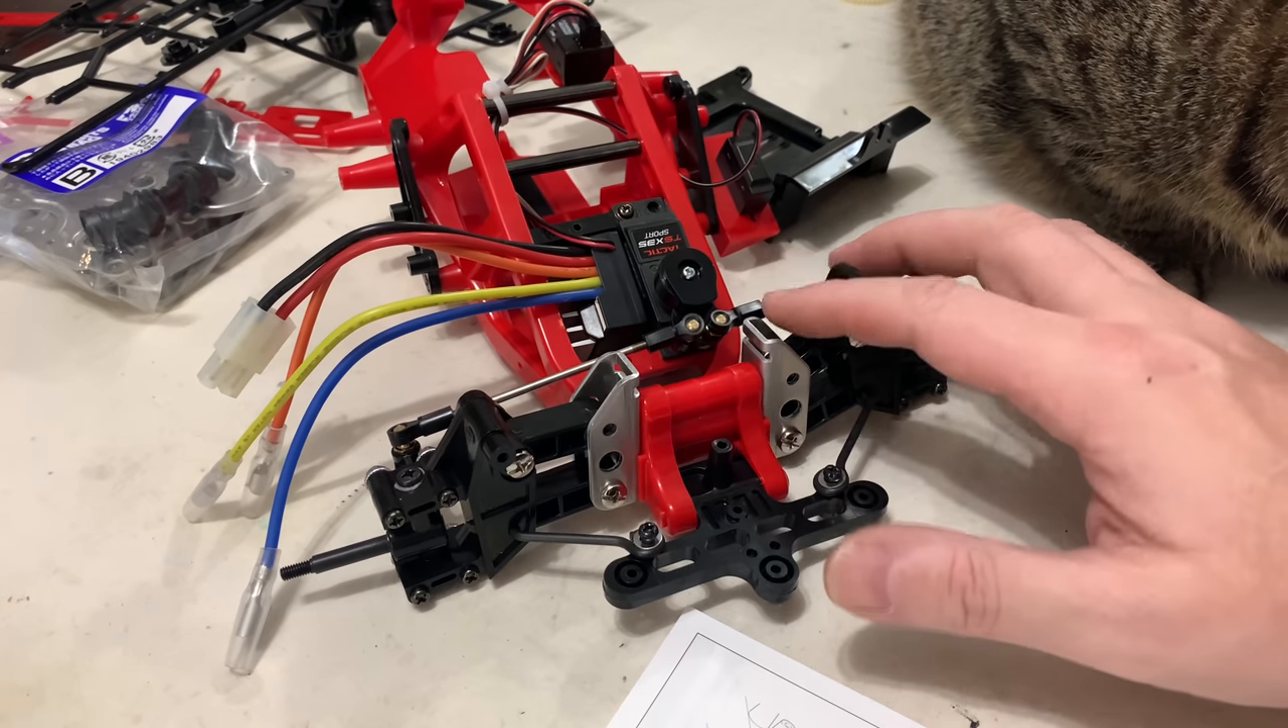These metal brackets are now on the bumper.